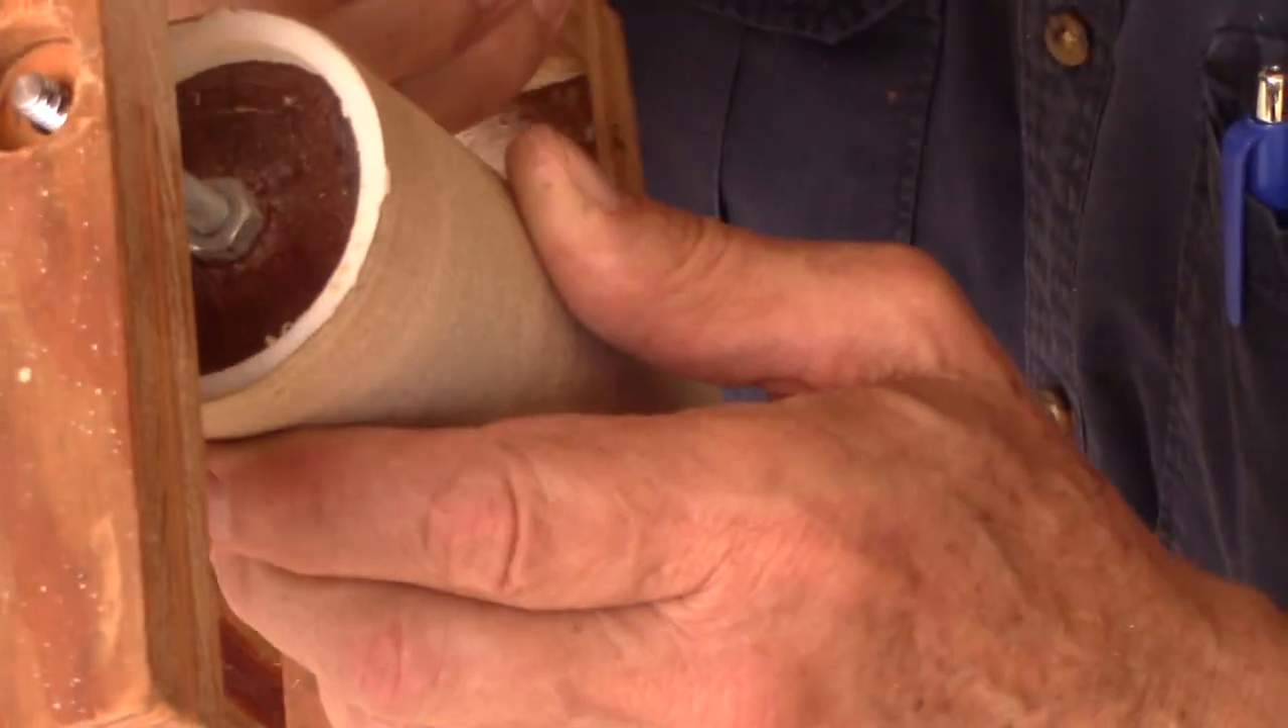You can see the way I've got the nuts in there, the jam nuts against the wooden plugs.